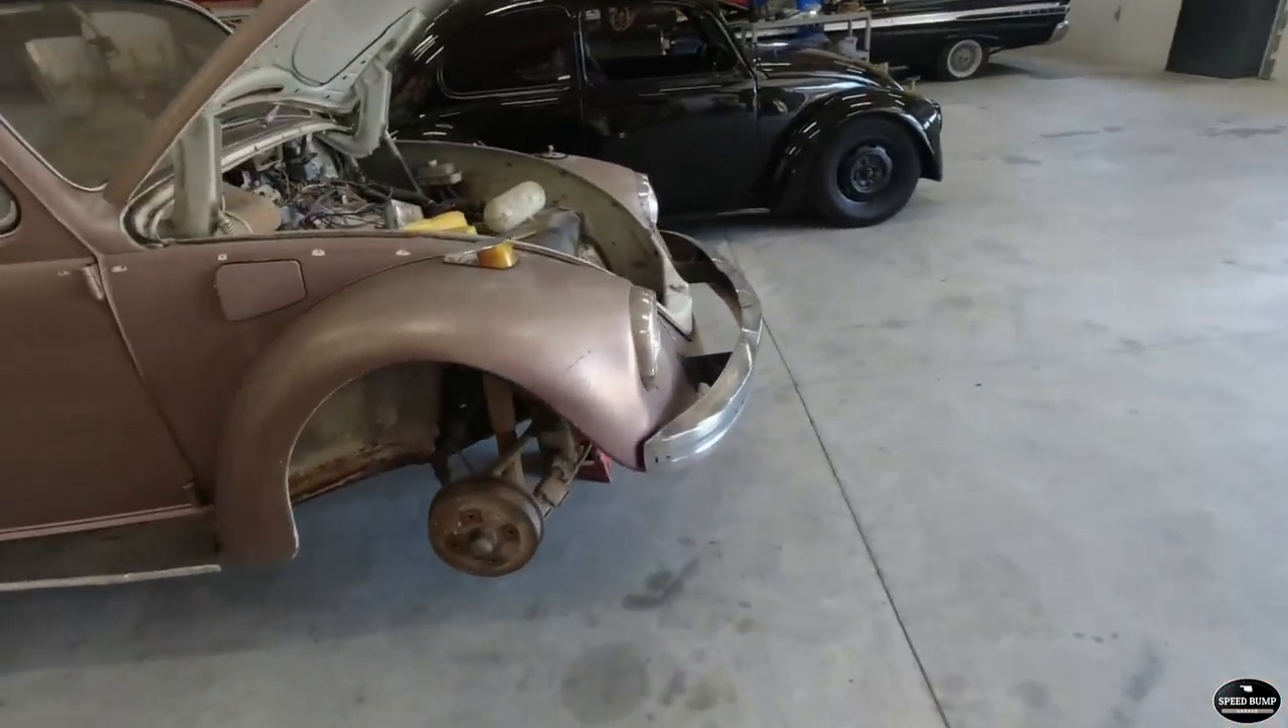So I've got the wheels and tires off of this side on the front of that car right now.